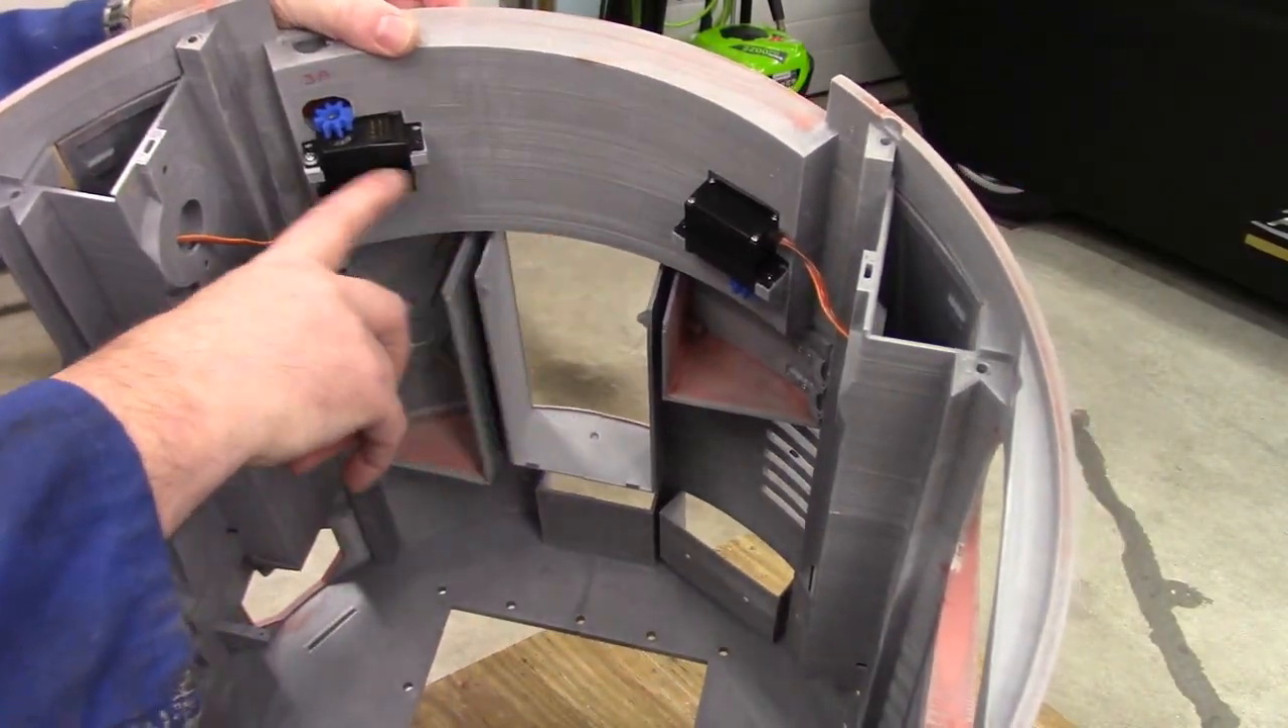Okay before getting those threaded rods in just wanted to show I've got the two servos in these are just standard servos and then you just have the little gear that moves the utility arm.